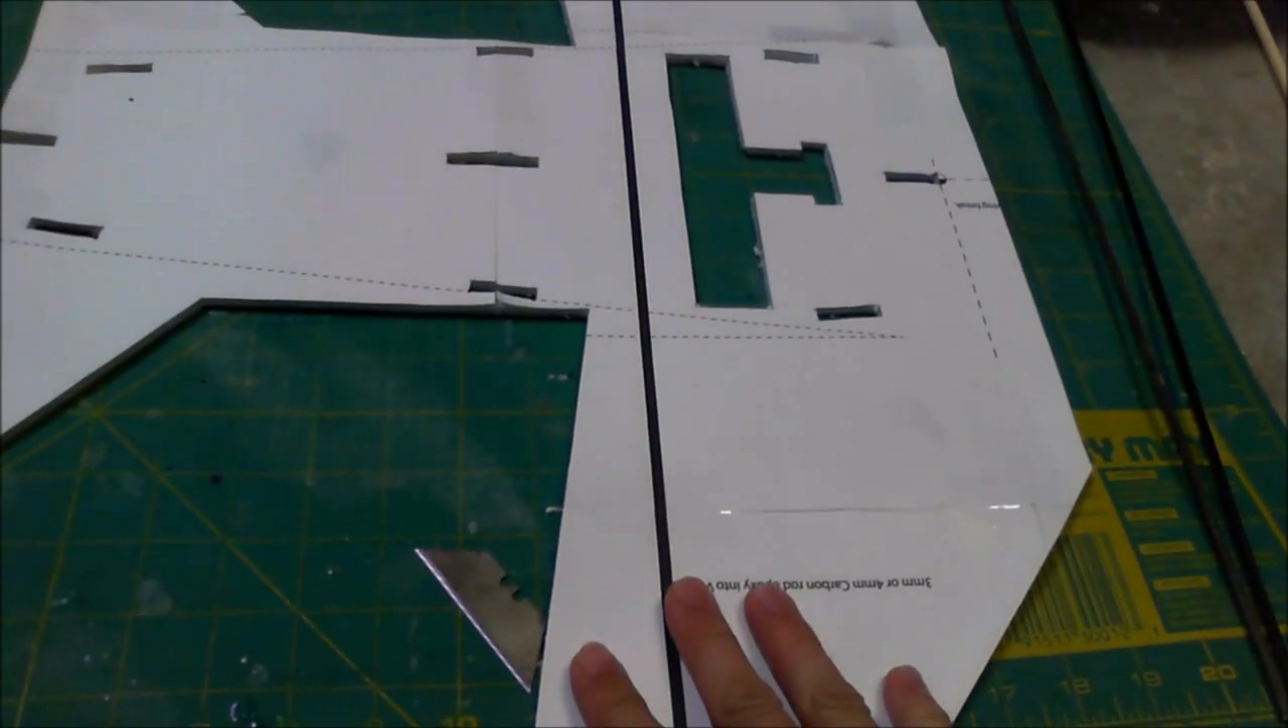Now, you'll see I didn't pull the plans off of the foam yet.